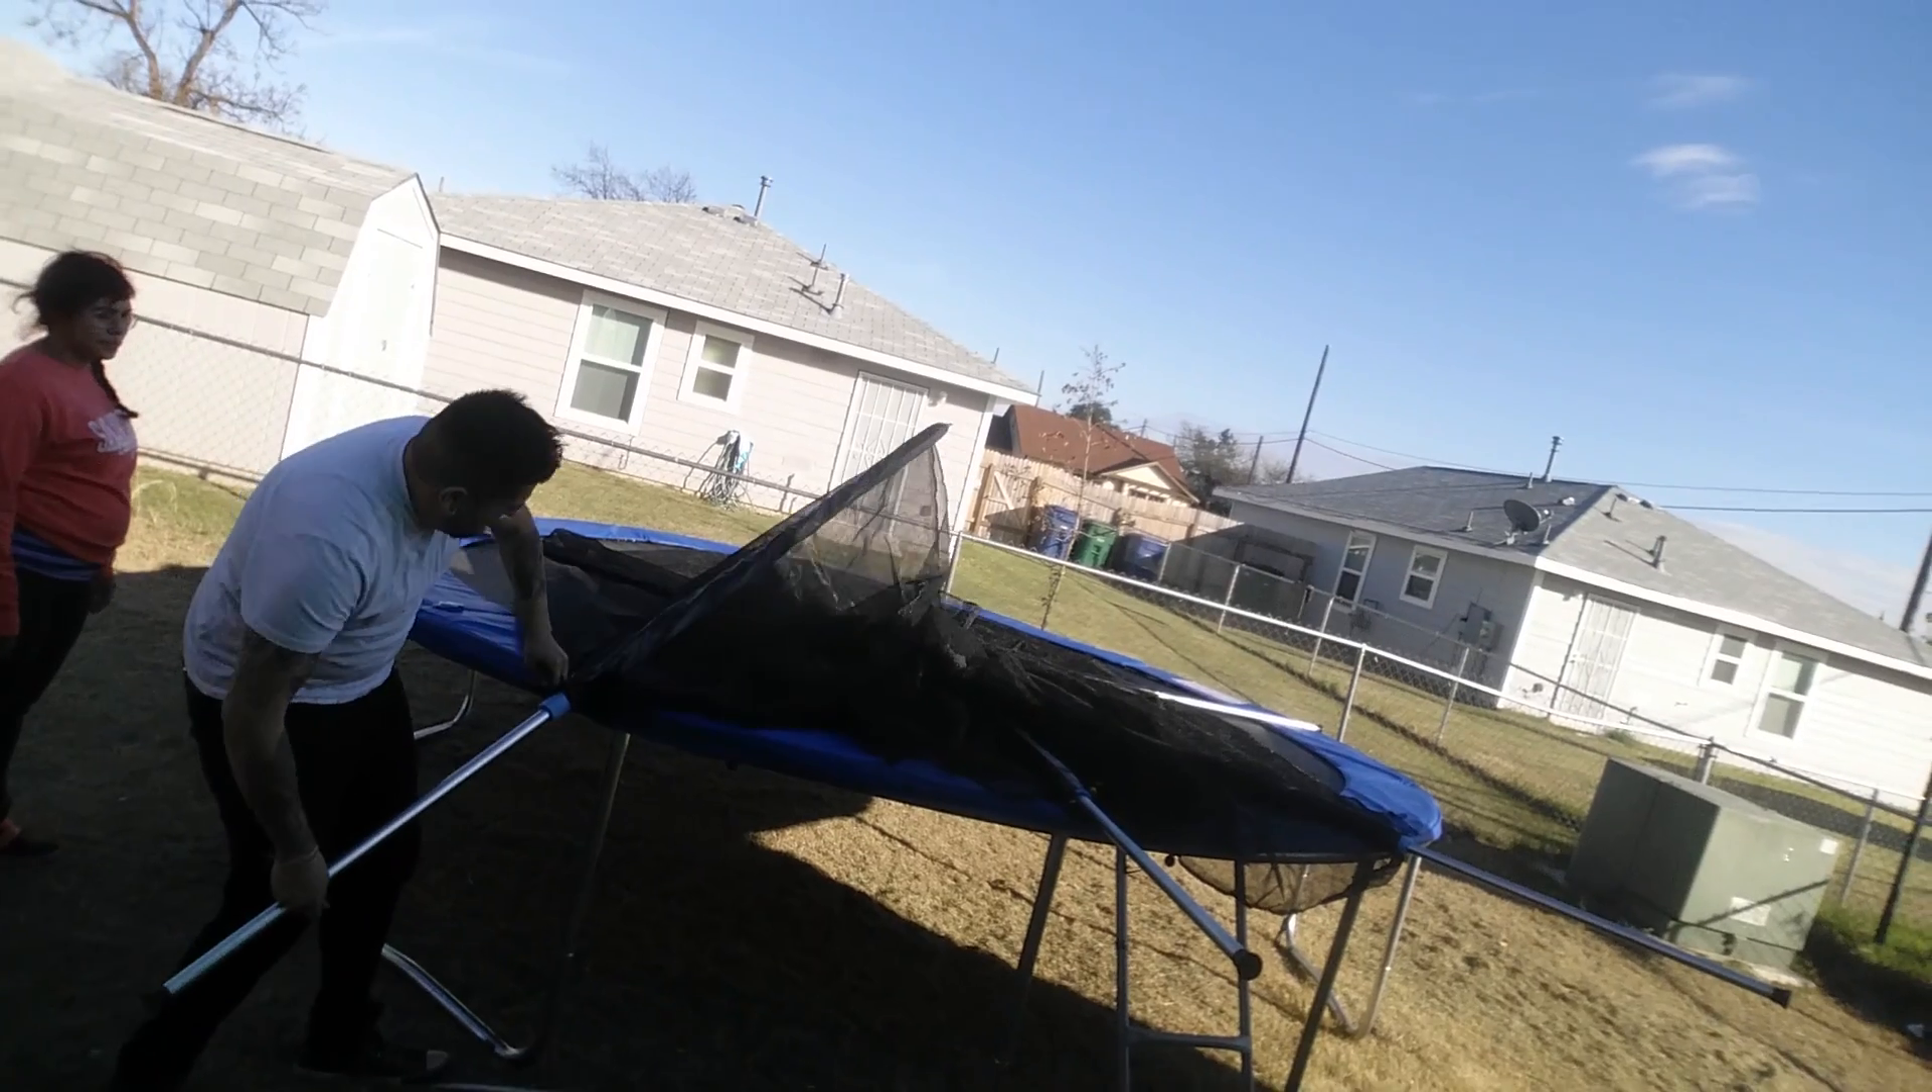Officially the first part of the net is going up.